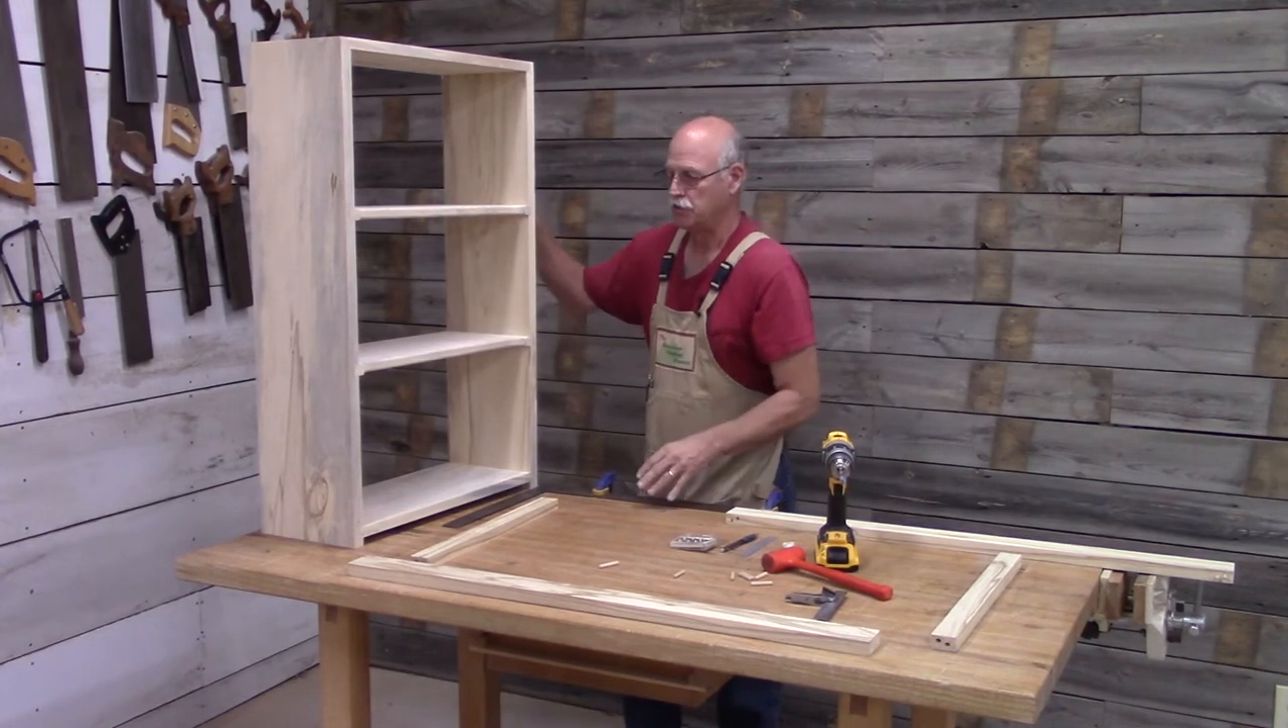Now you can see the bookcase is assembled, glued up.